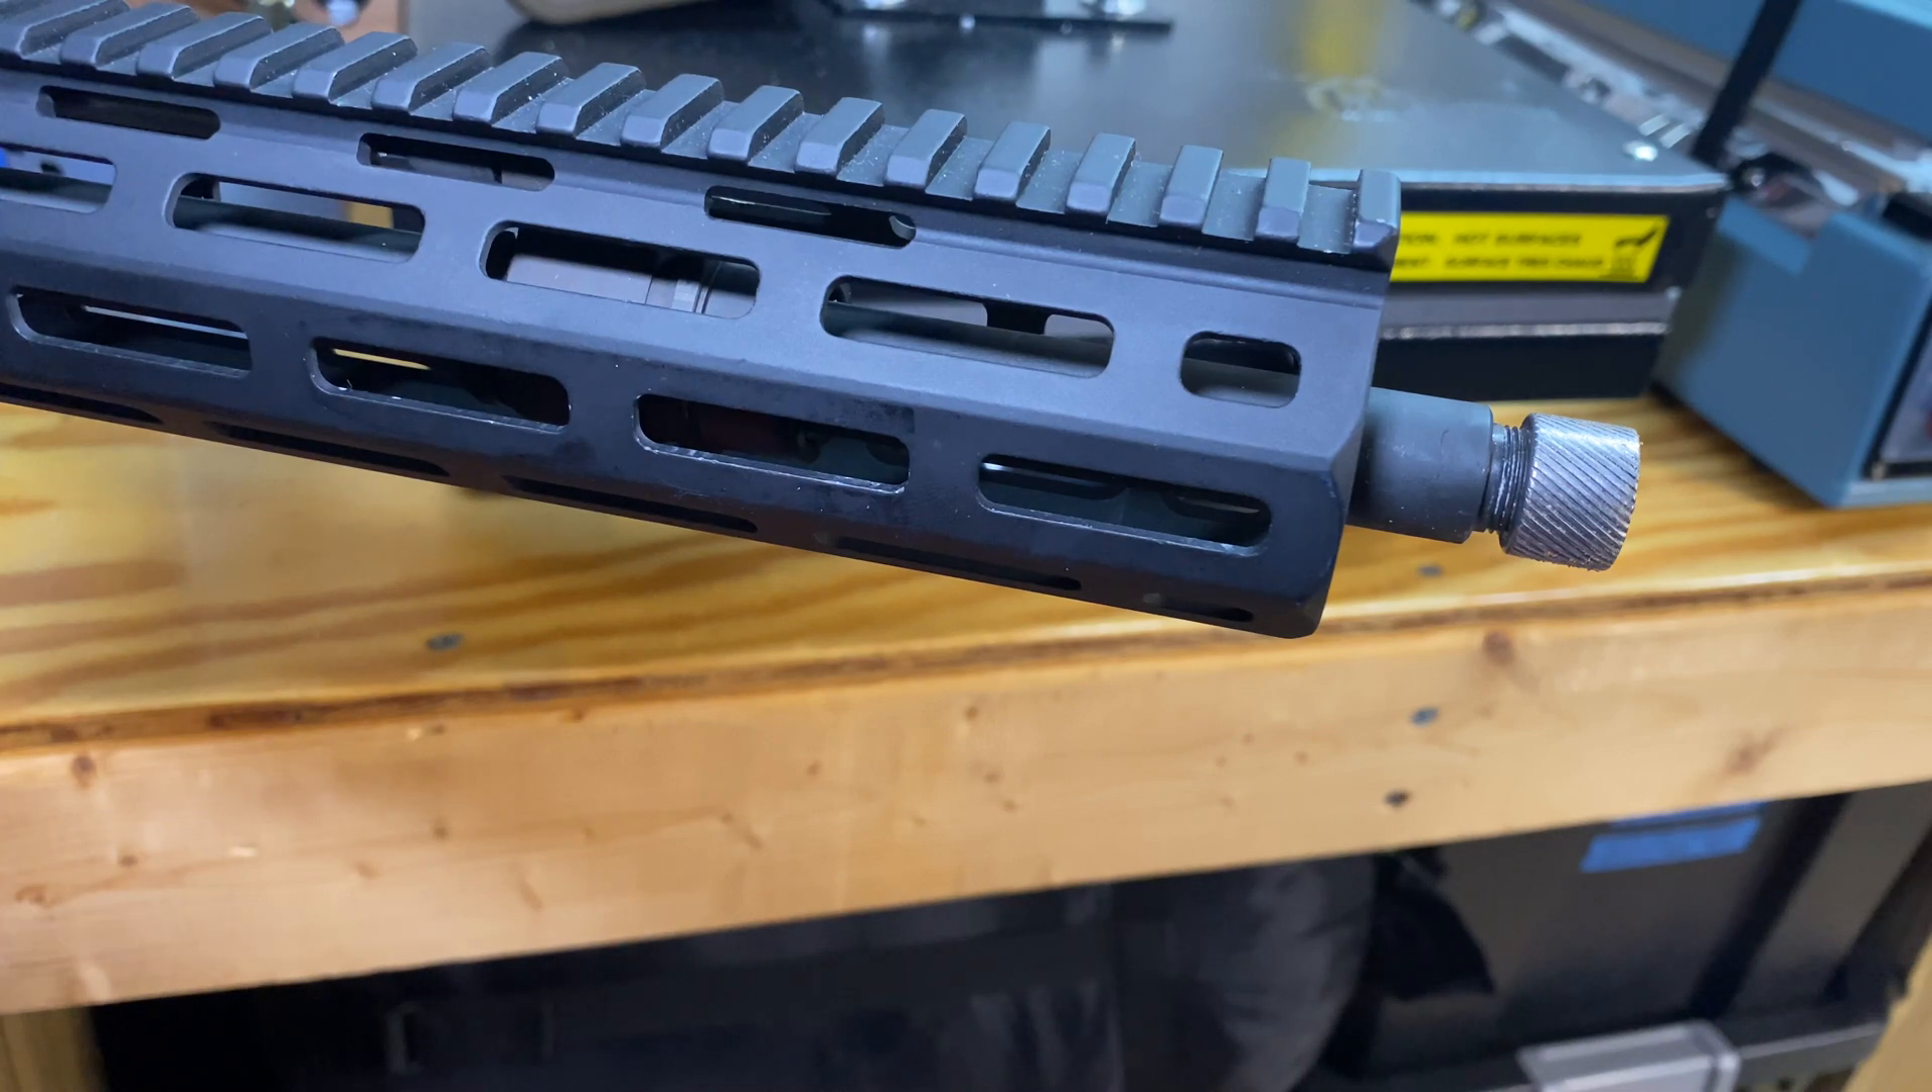So what we've got is I have already removed the muzzle device and I put a thread protector on.